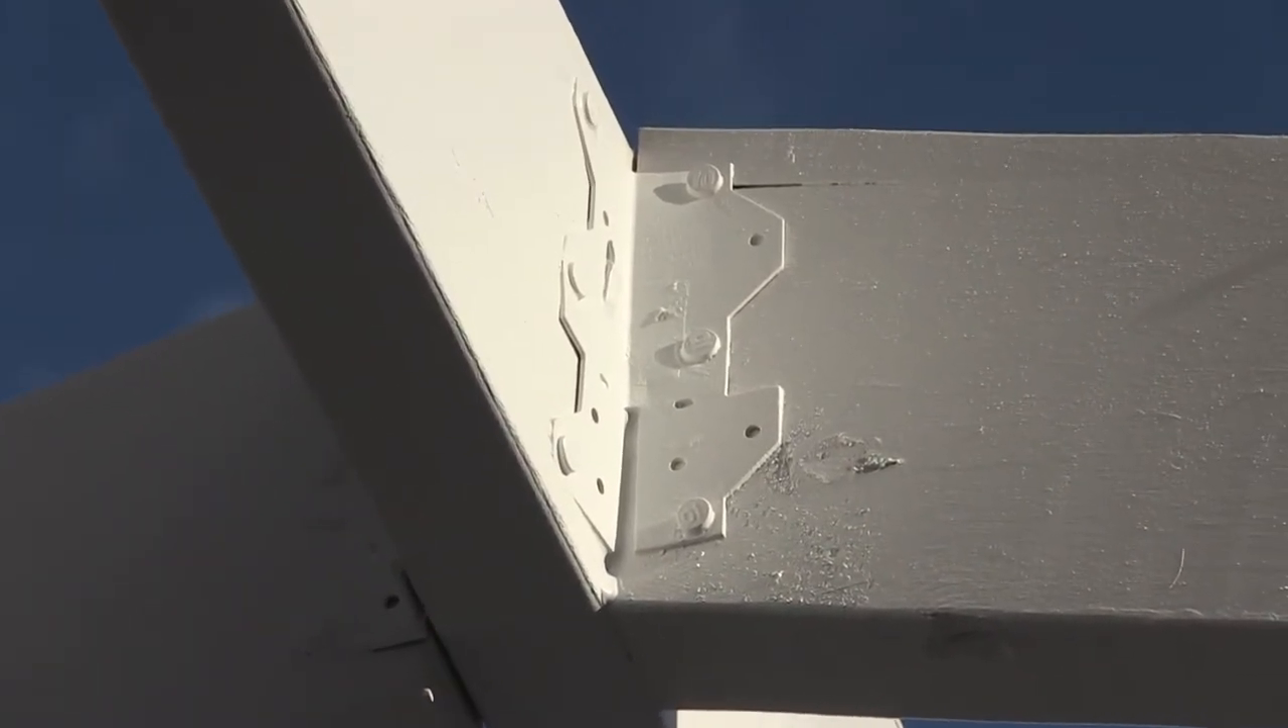And one additional thing that I put in were these brackets at the top of the rafters.